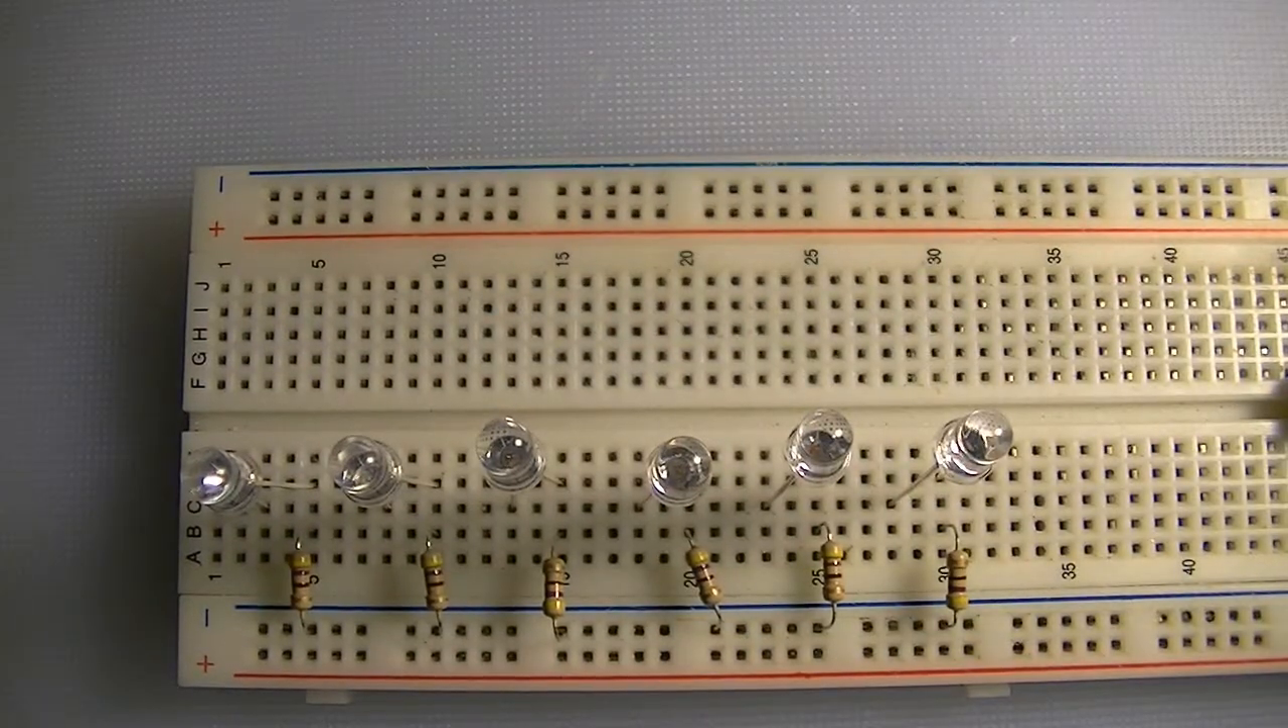There, we've got our six LEDs, and you can see they're connected like that.